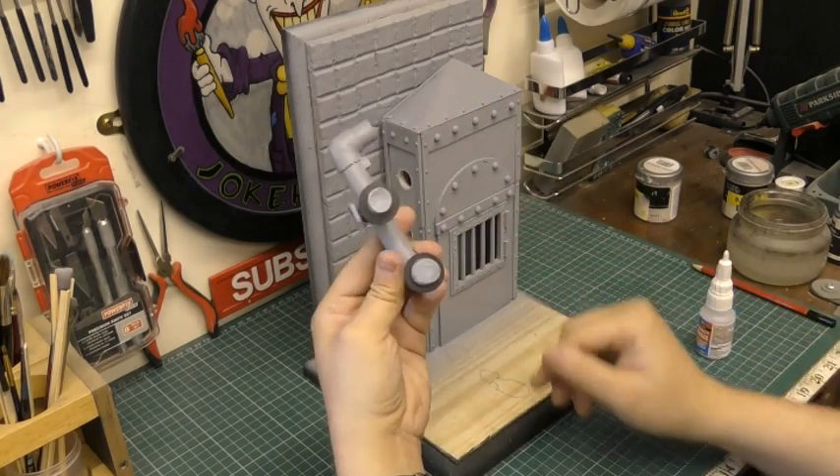Okay guys, so I went ahead and I put two bits of circular cut out rubber around the pipes.